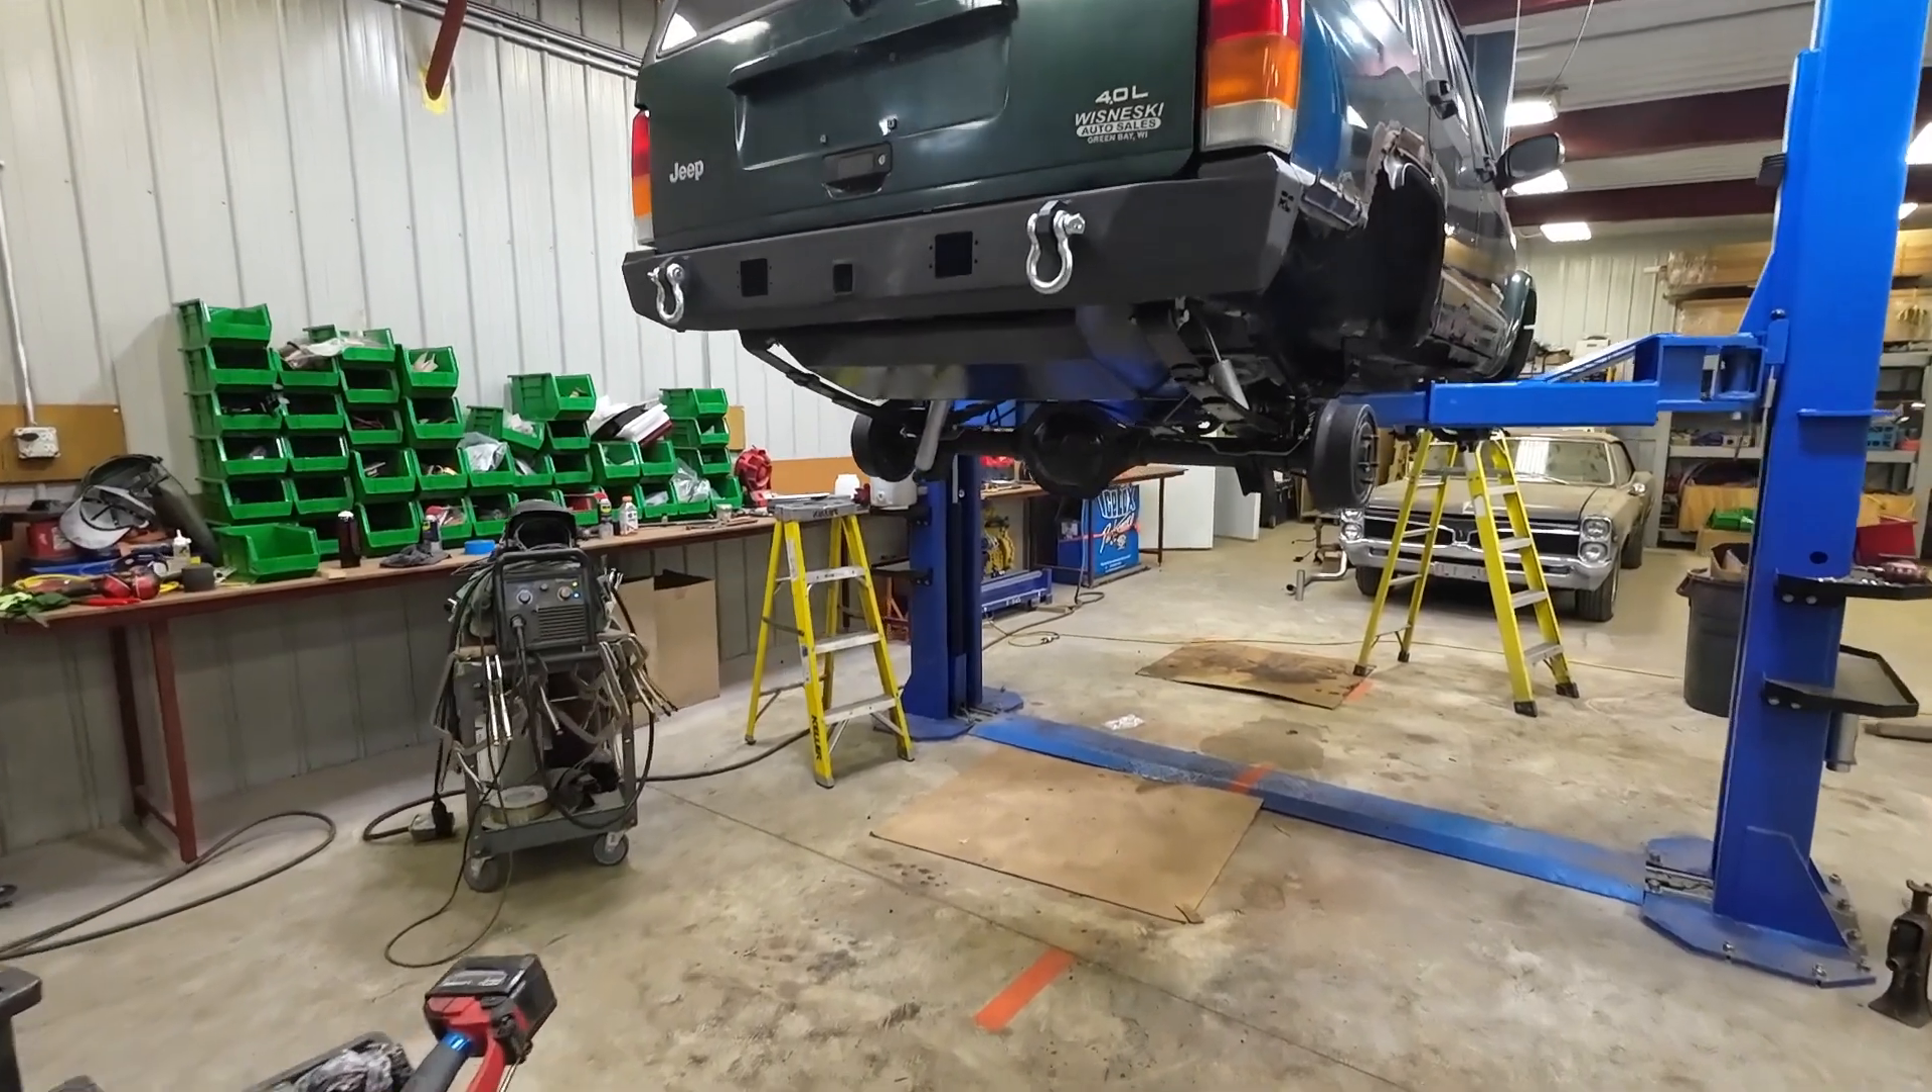Well, Krusty's got a nice rear end now. We've got the back bumper on.